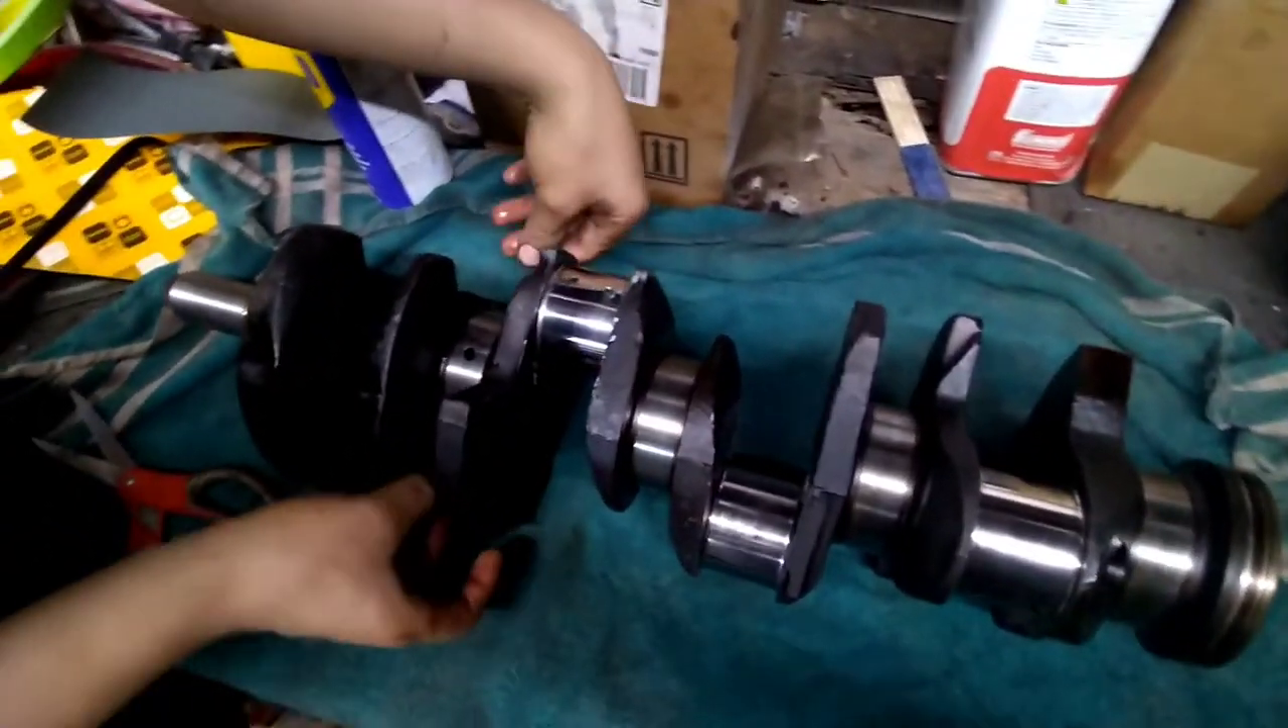Well I got the crank out of the engine. Sitting on the bench.